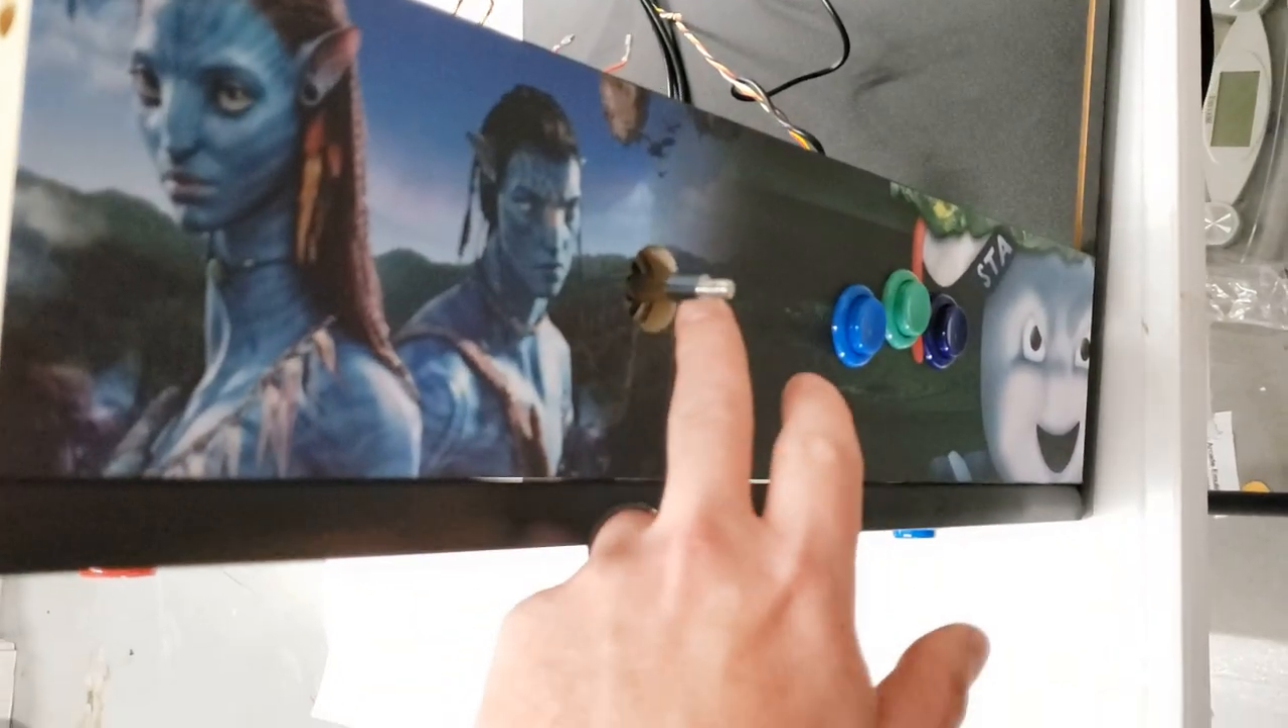I haven't put the ball top on yet.